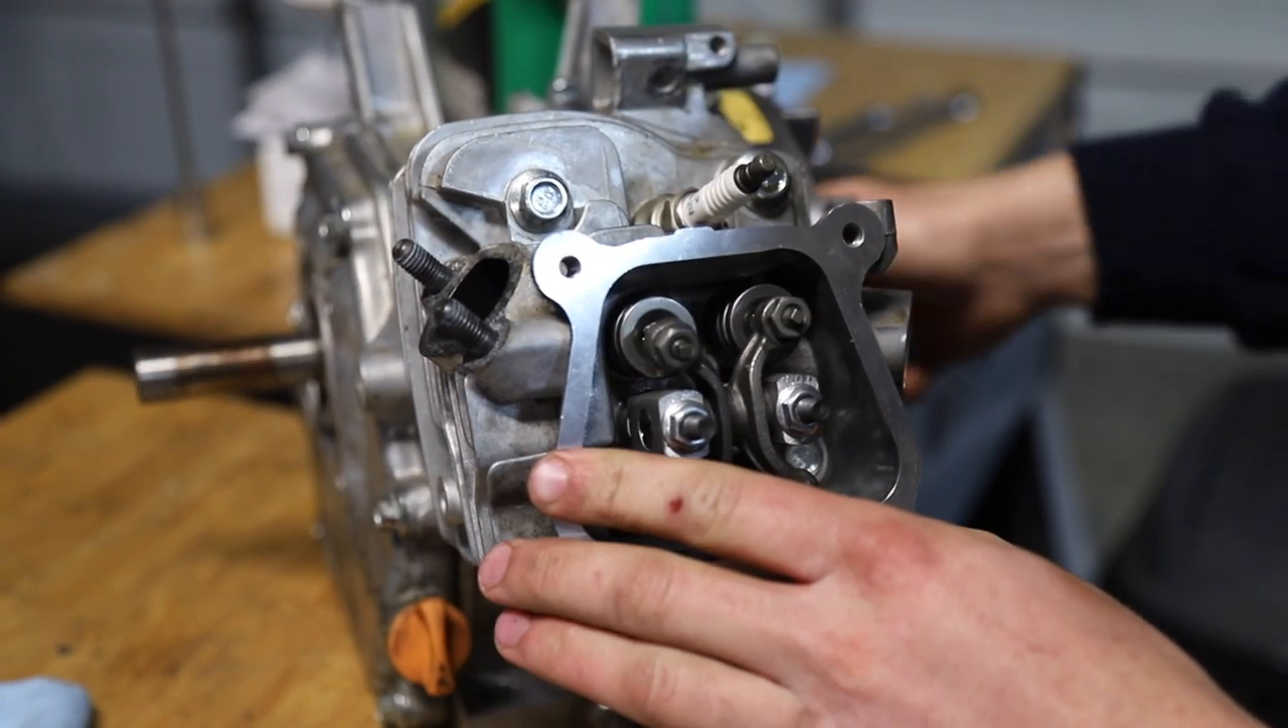You got the spark plug in.